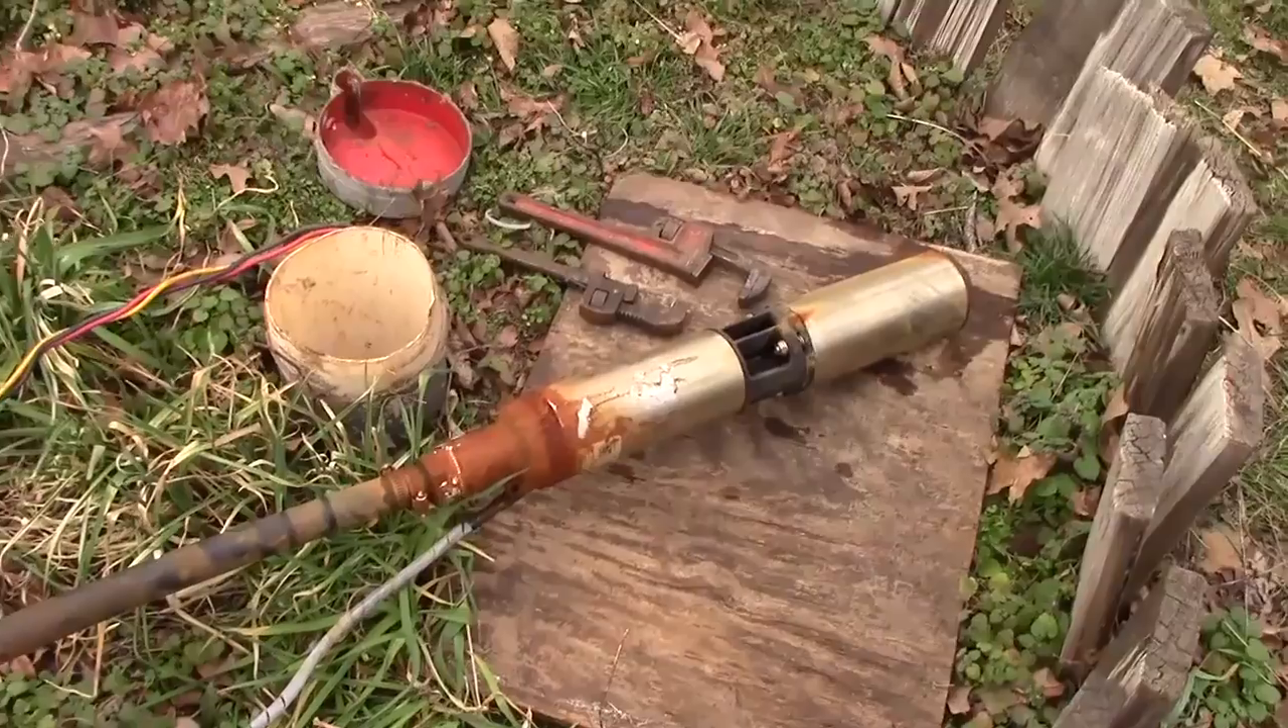Okay you can see we got the pump out of the hole.